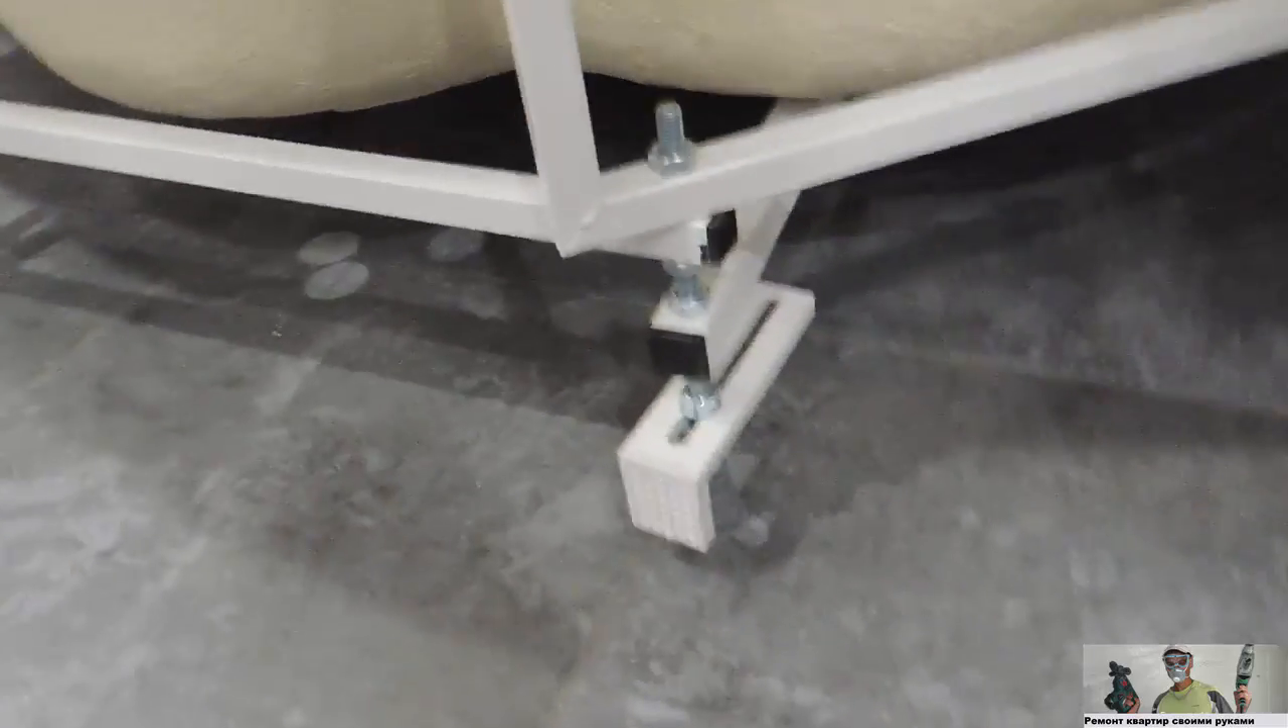Поставил вот эти крепежи для экрана.